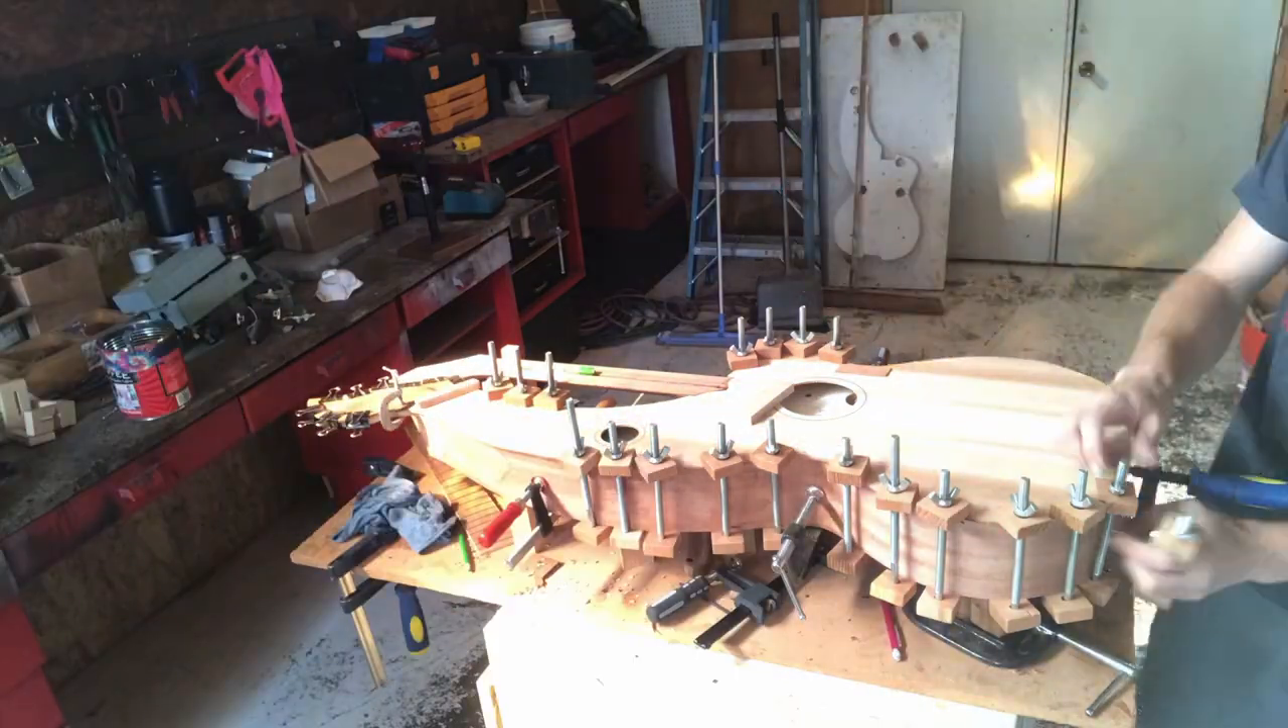Here, that looks like we've got all the spool clamps on there, and now we're taking them back off 24 hours later.